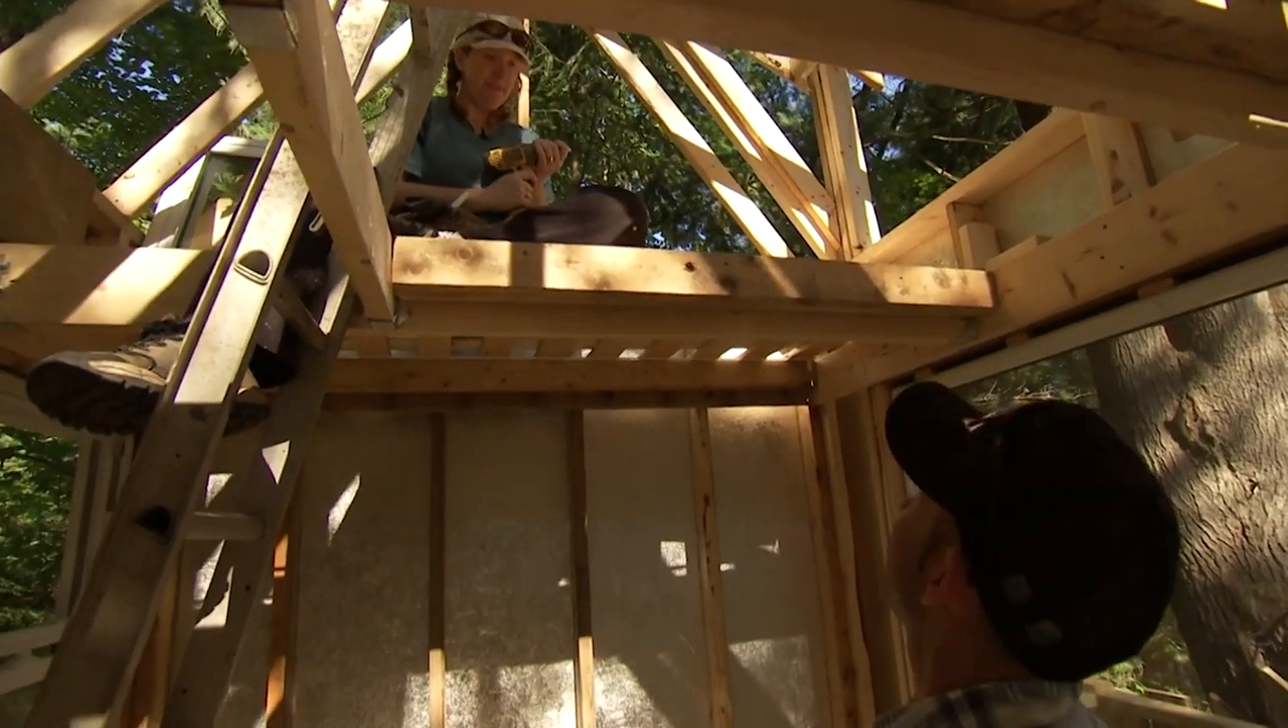The roof is almost framed in. We're just about ready for plywood.